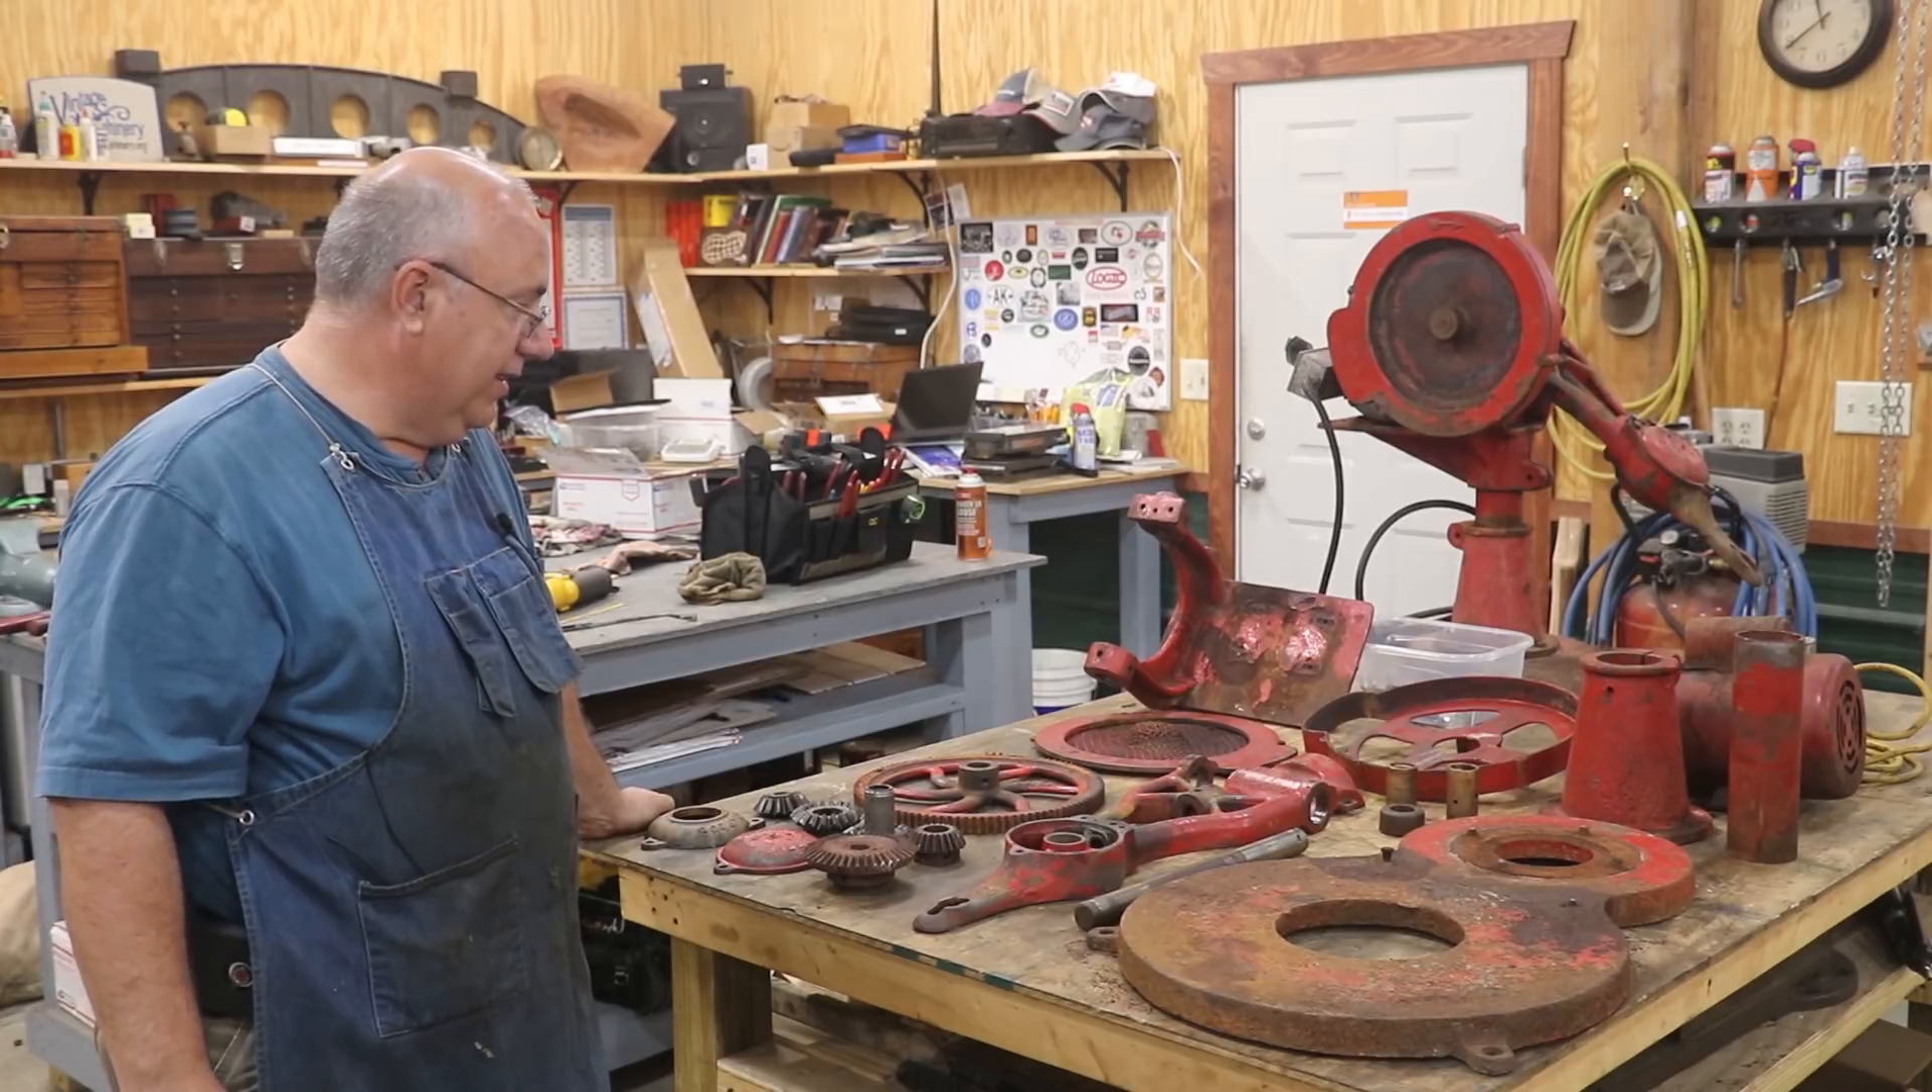I think I have completely disassembled this ice cream churn.